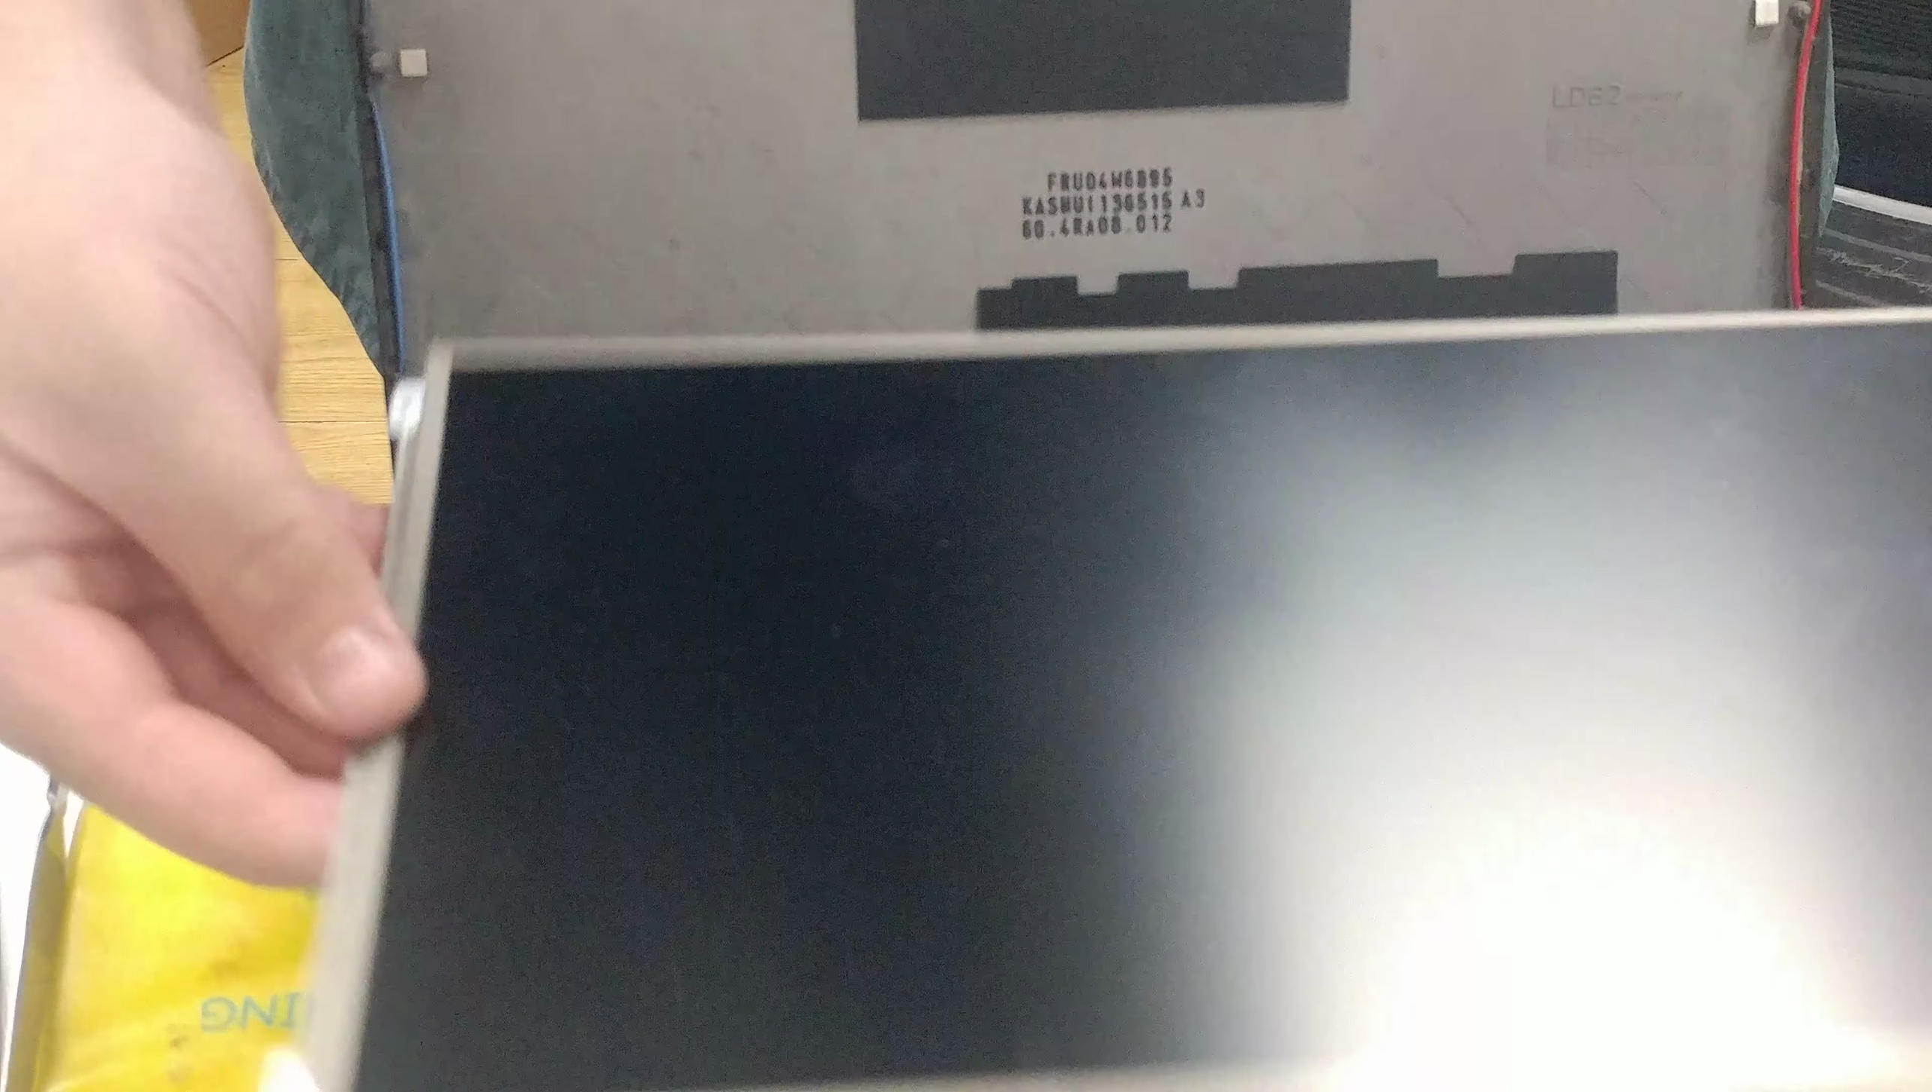And there you go Screen's completely out.